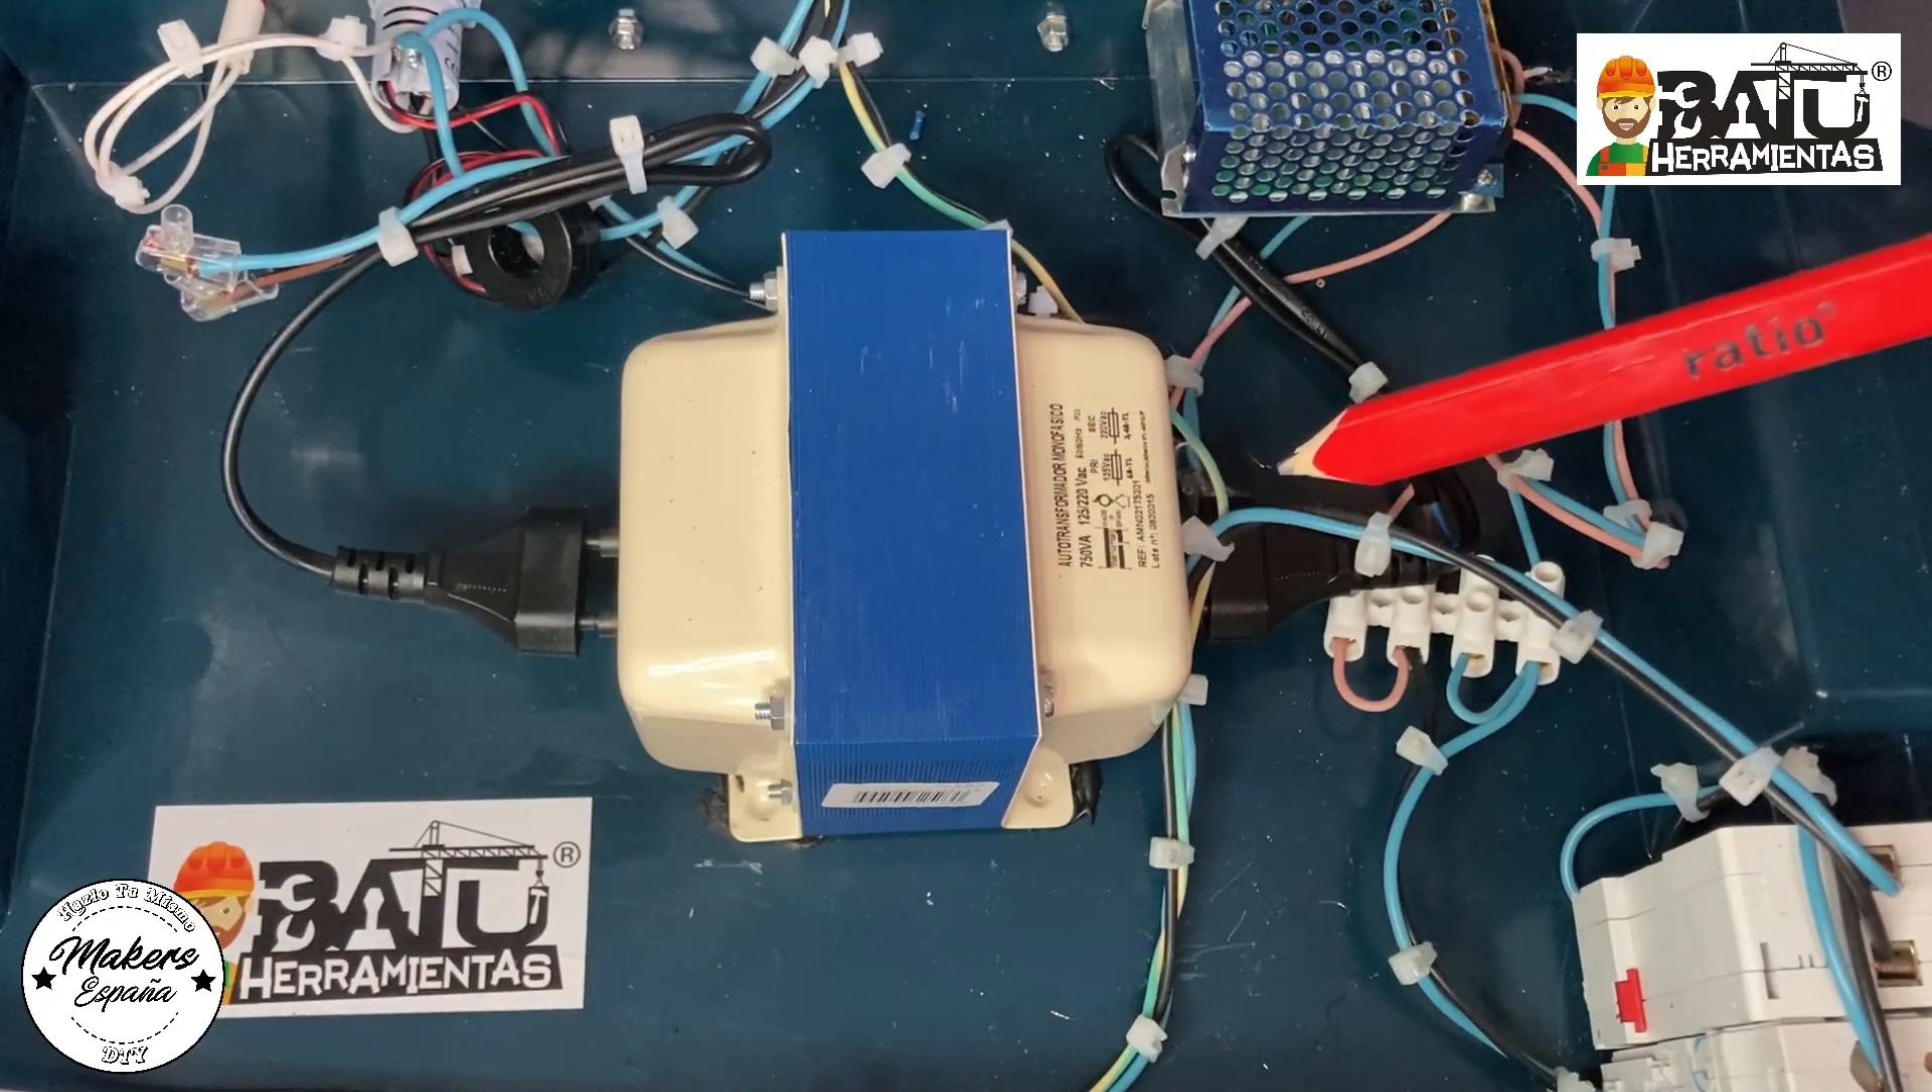Muy buenas amigos, pues nada, esto ya es como queda todo ya con el transformador intercalado.